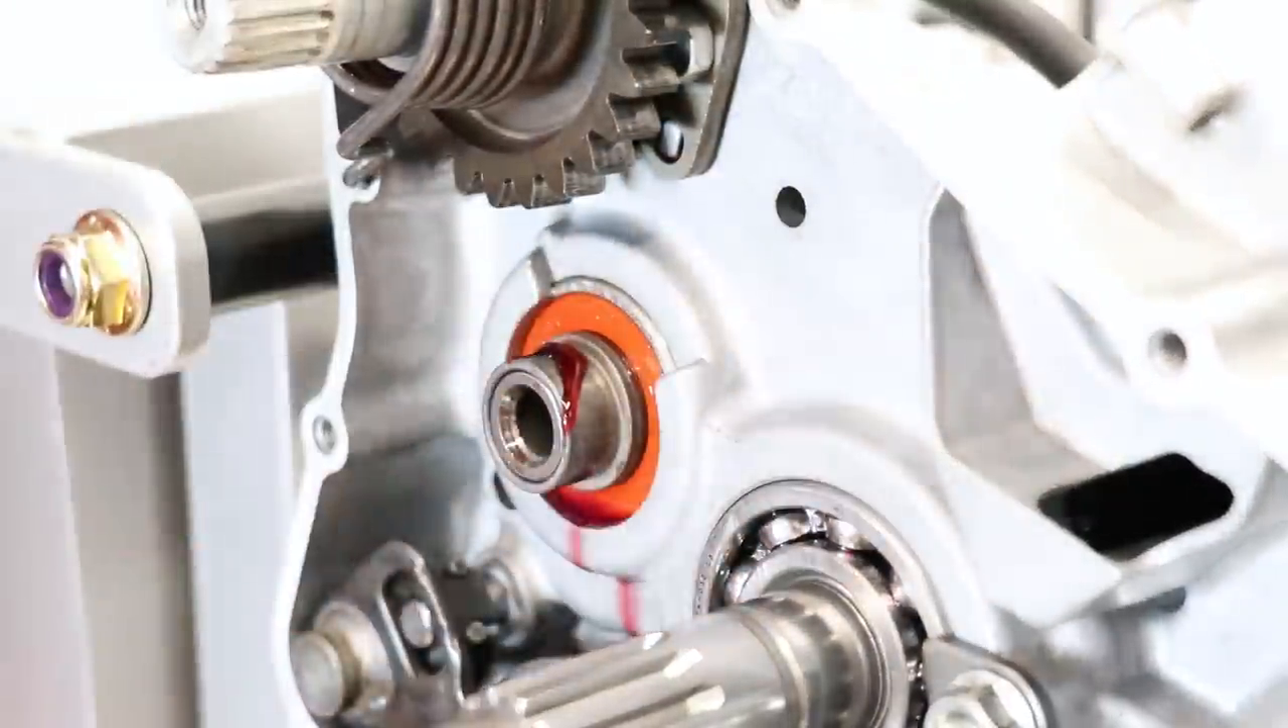I've got the little sleeve on.